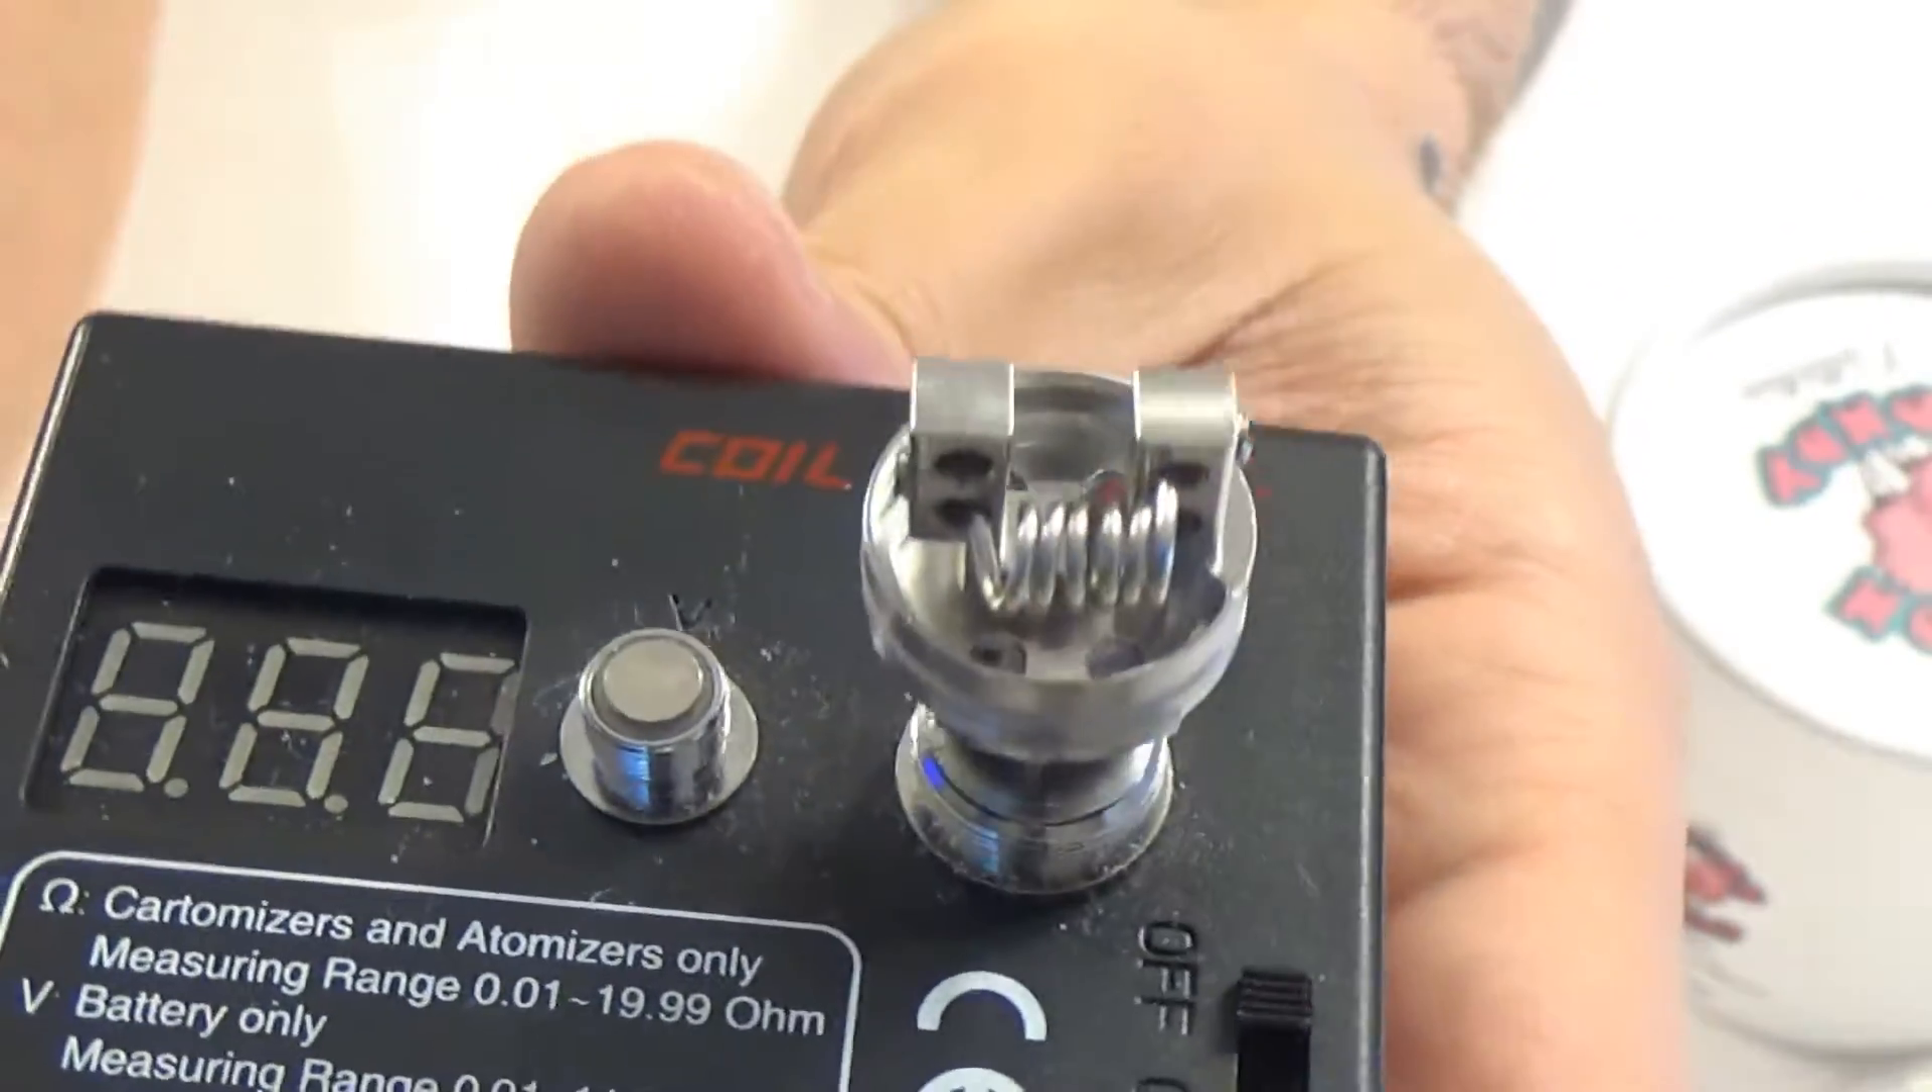And there is one coil mounted.